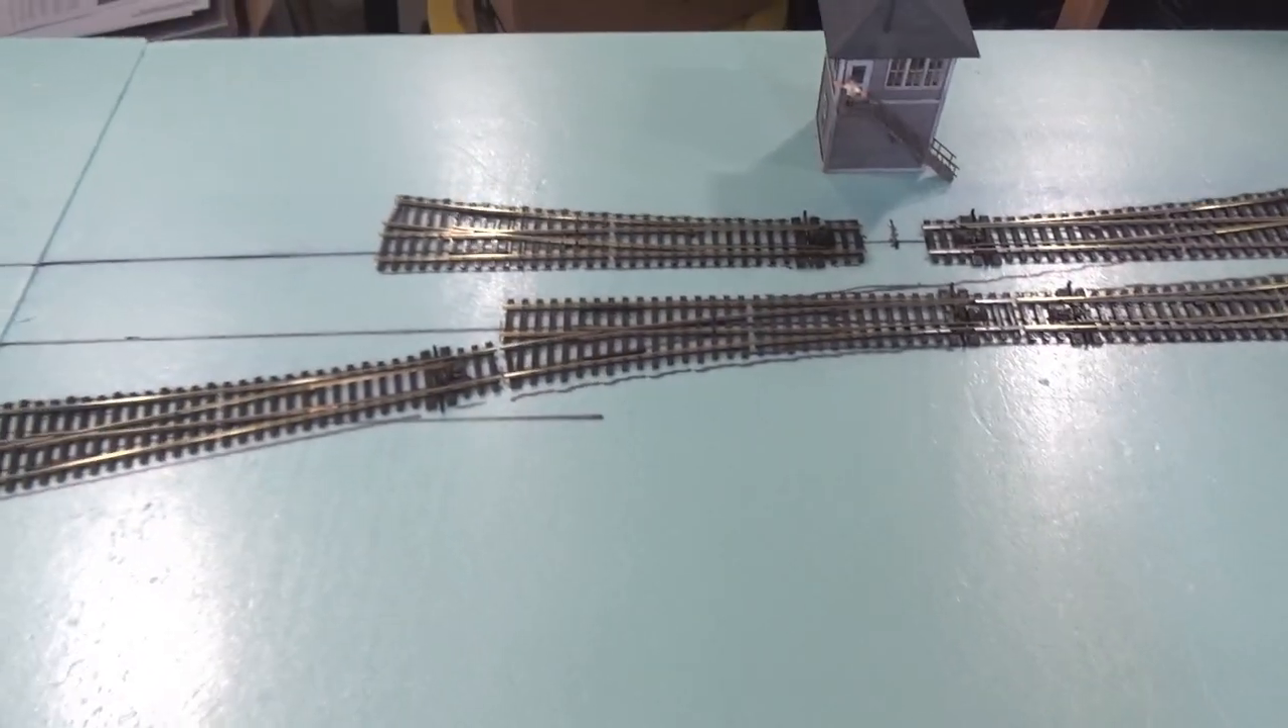So we've got all of the turnouts in place there all laid out.